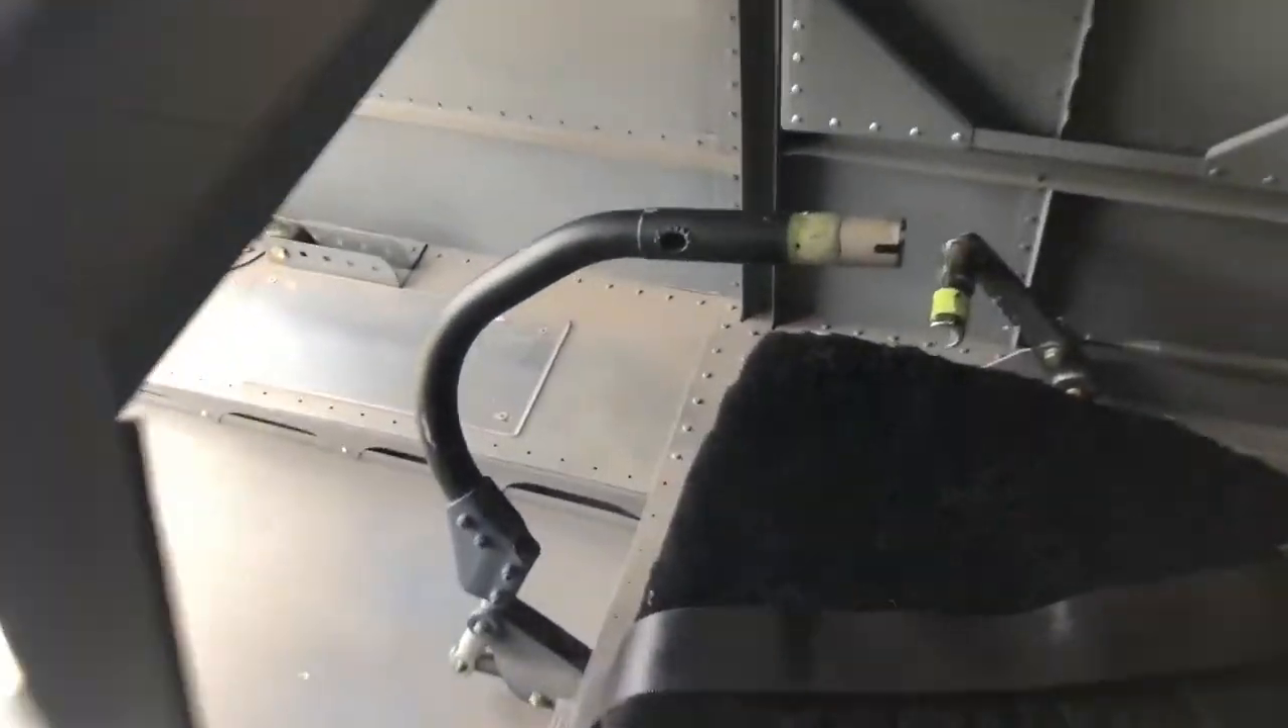Front stick is in. Not pretty but it'll do.